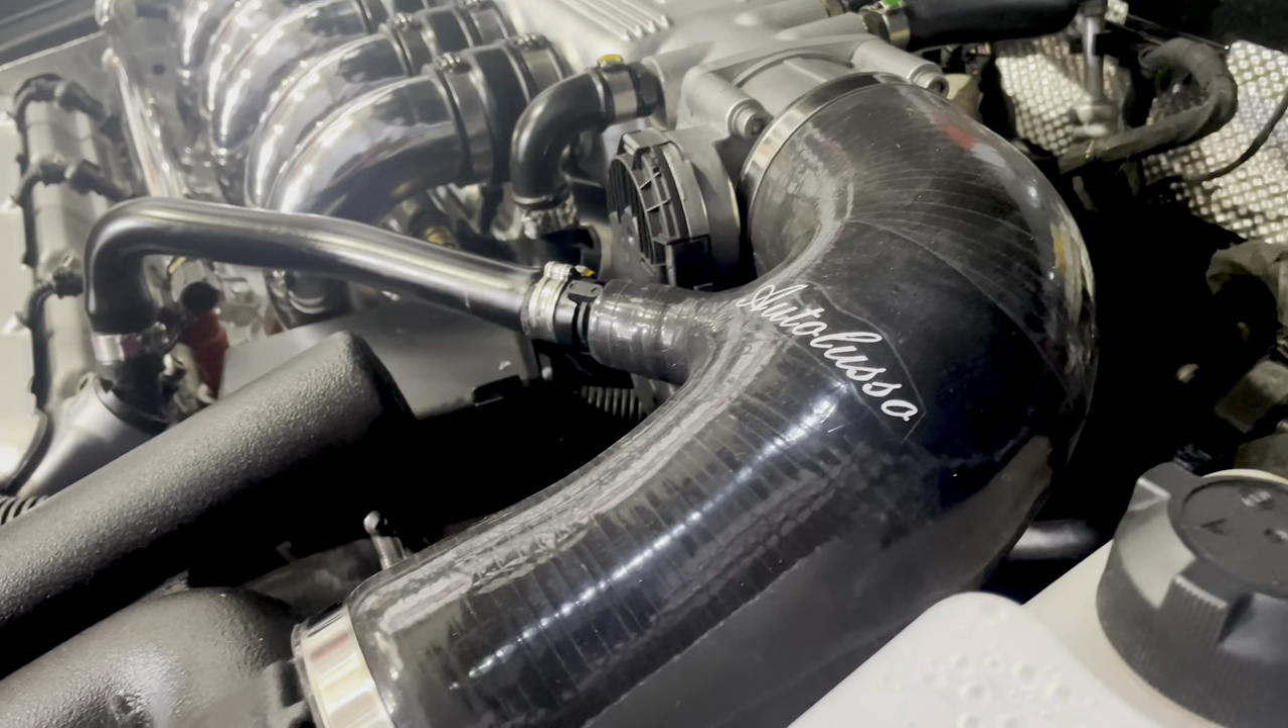Now, you may have noticed that, yes, I do have the Autoluso silicone elbow intake pipe fitted.